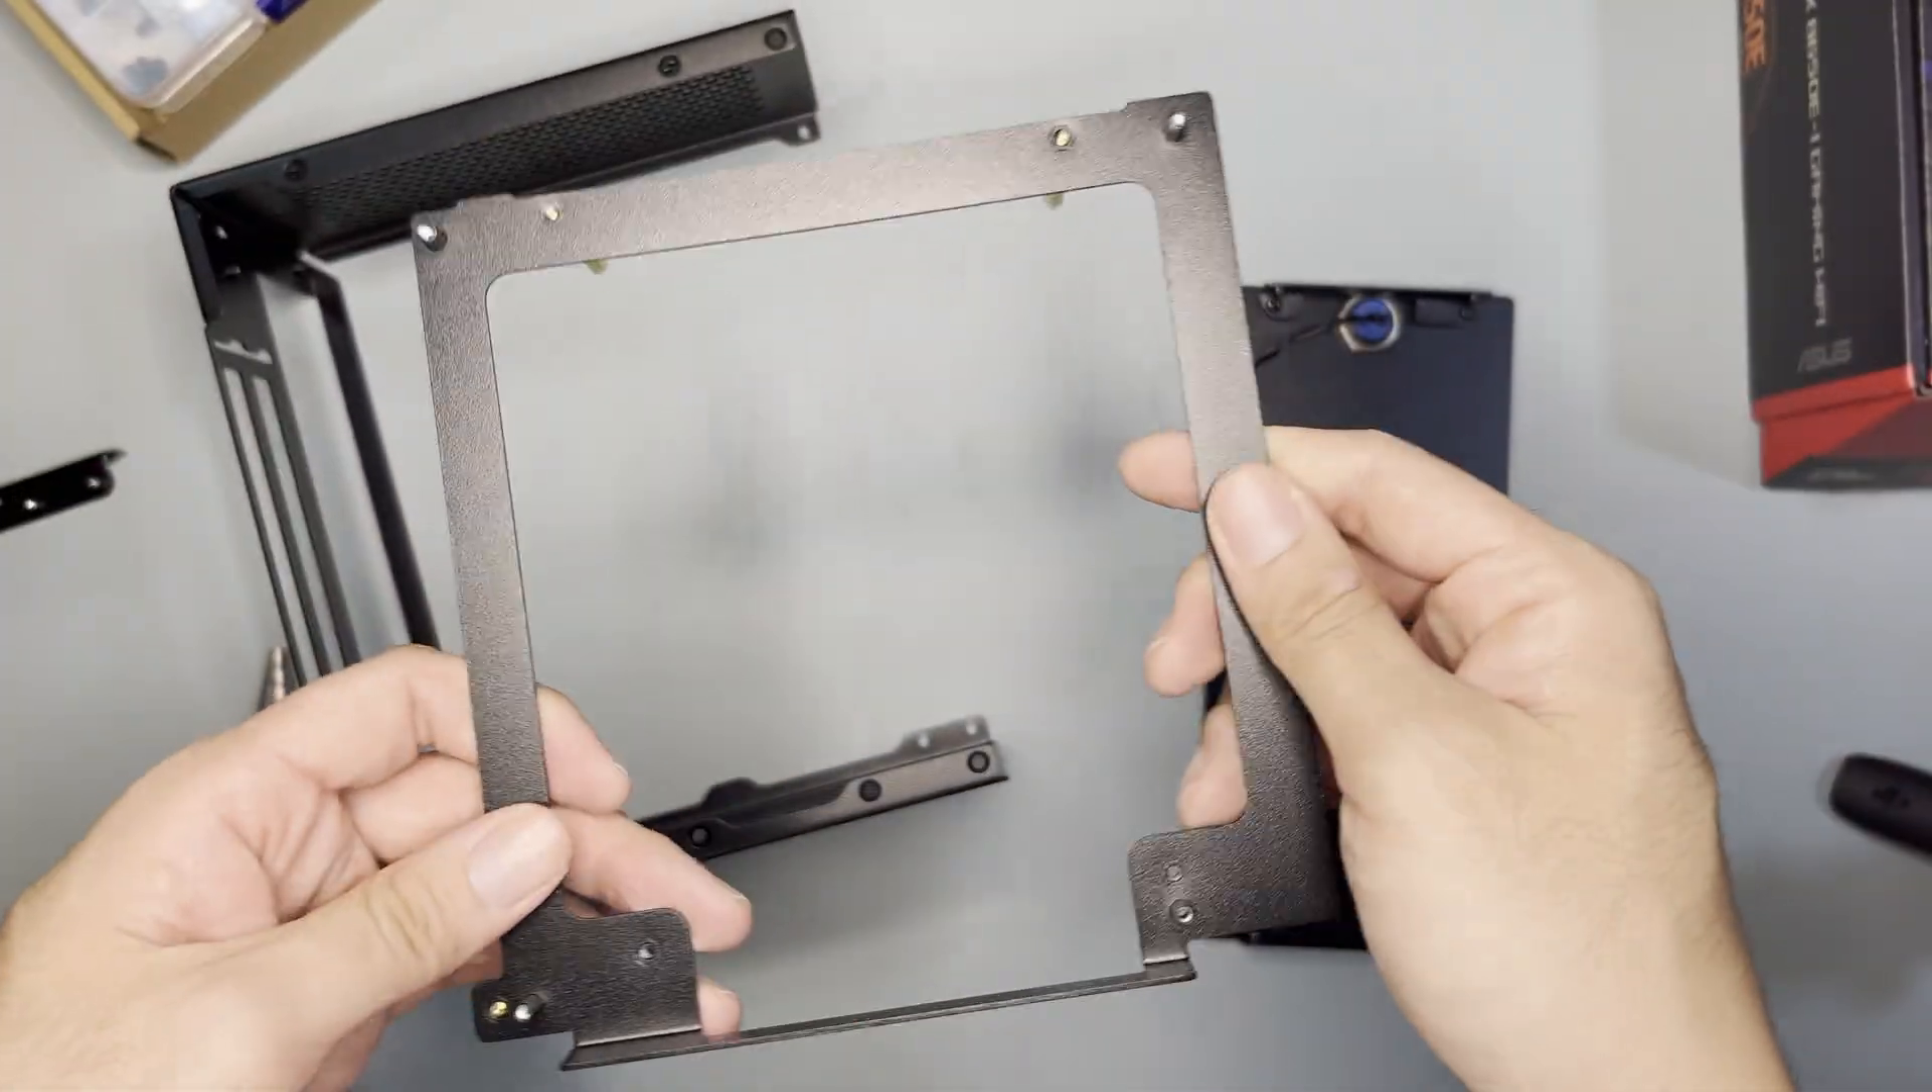So the tray is finally out.